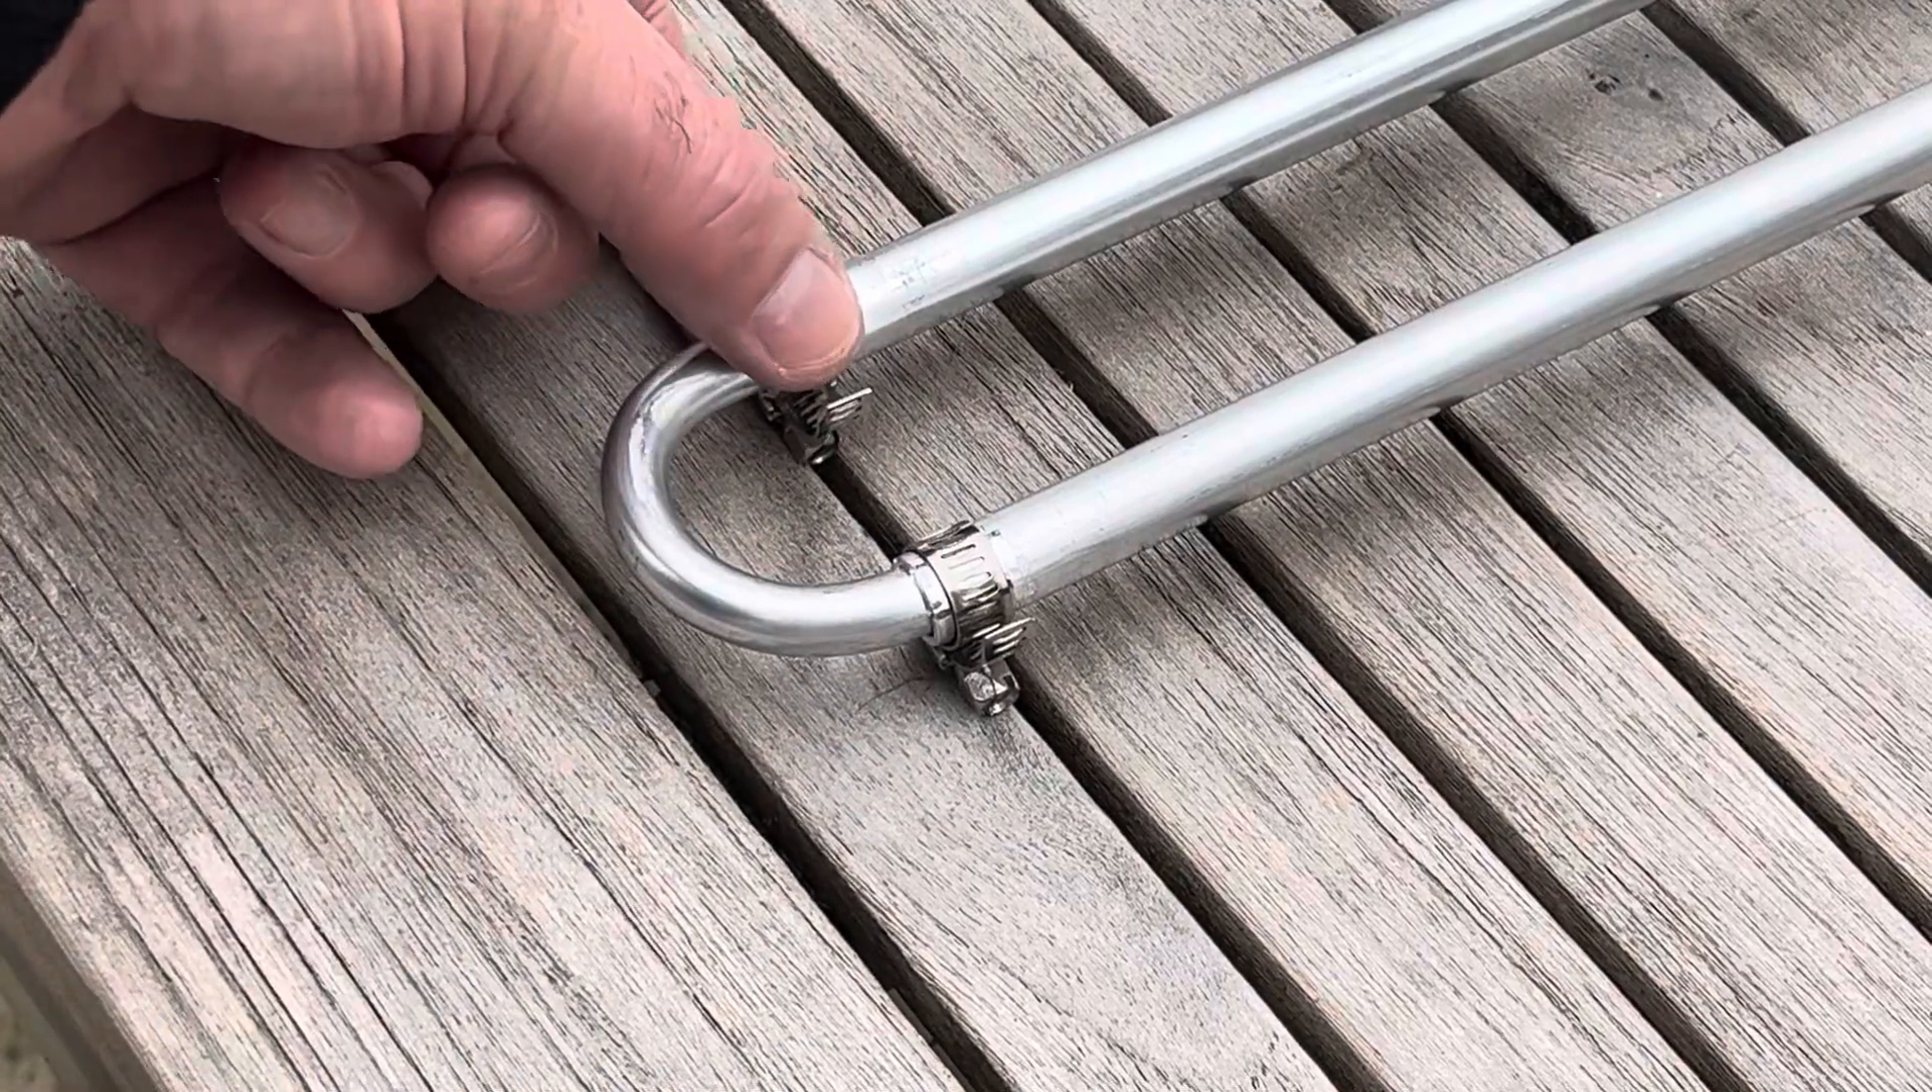So here we've got the hose clamps in position on the end of the dipole with the trombone element.